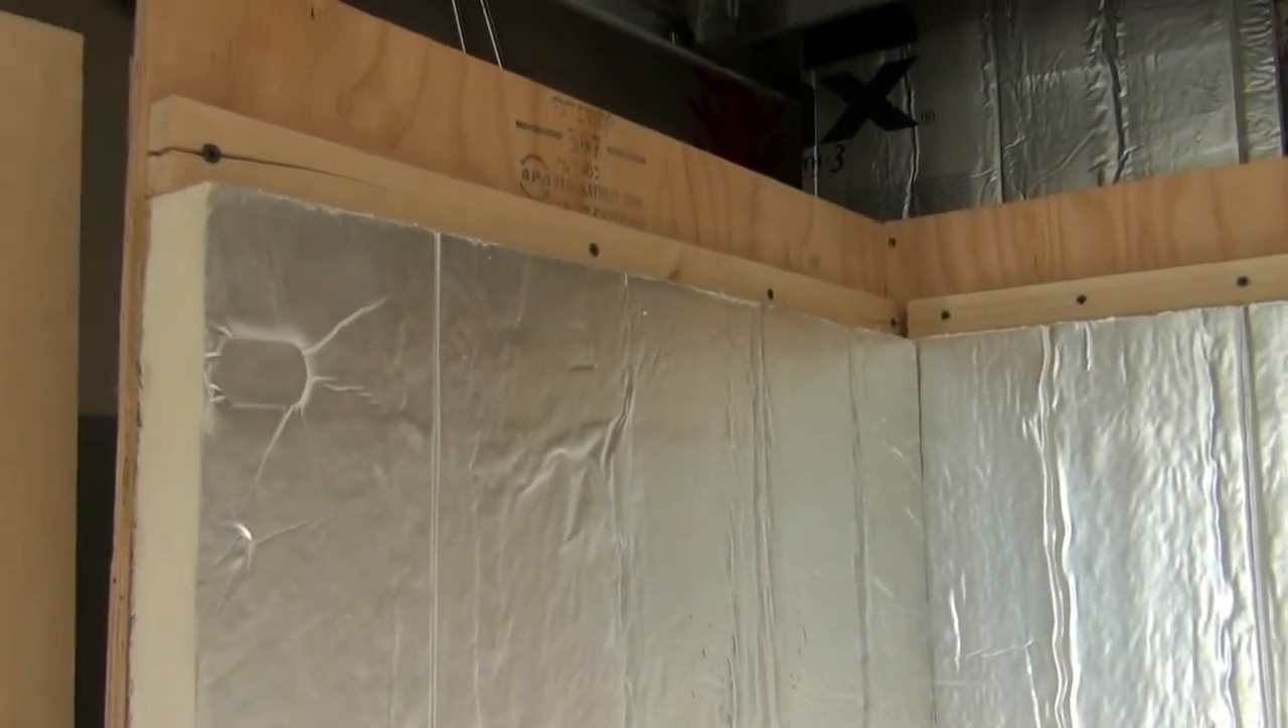We've got the insides, the insulation, all glued into place.